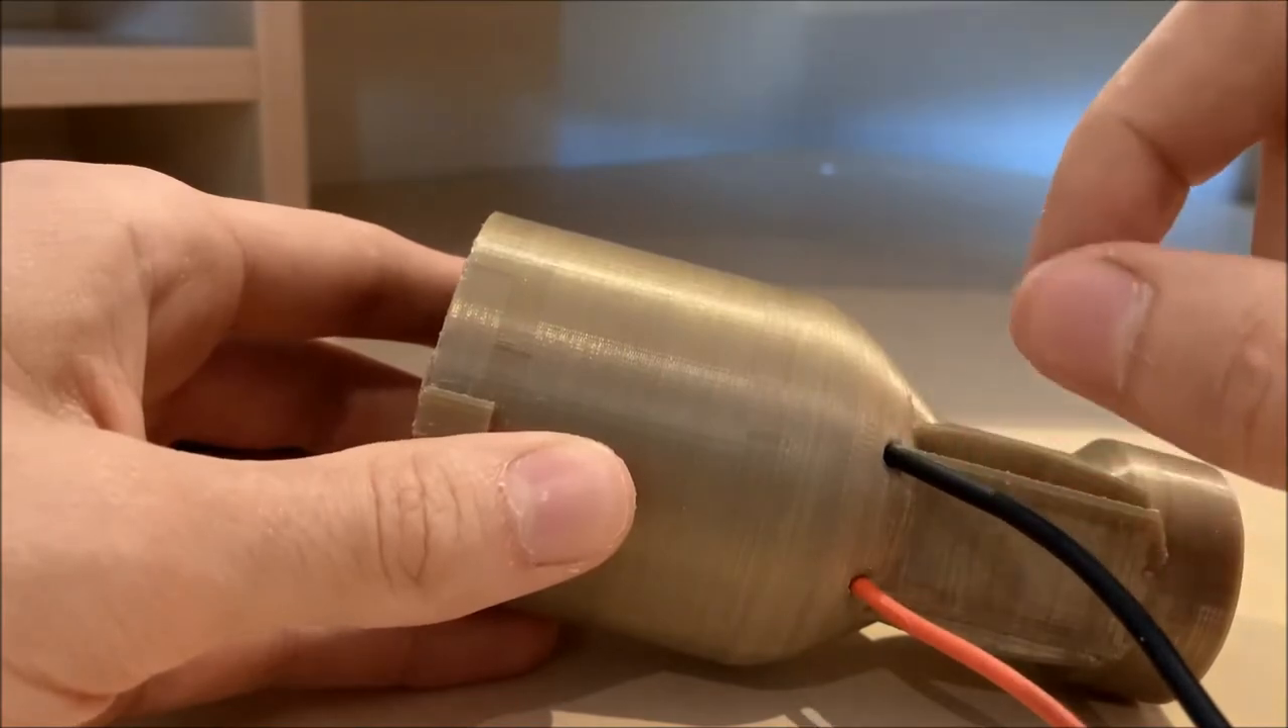Now what I've did is I took my wires and I've shoved them through the holes here.